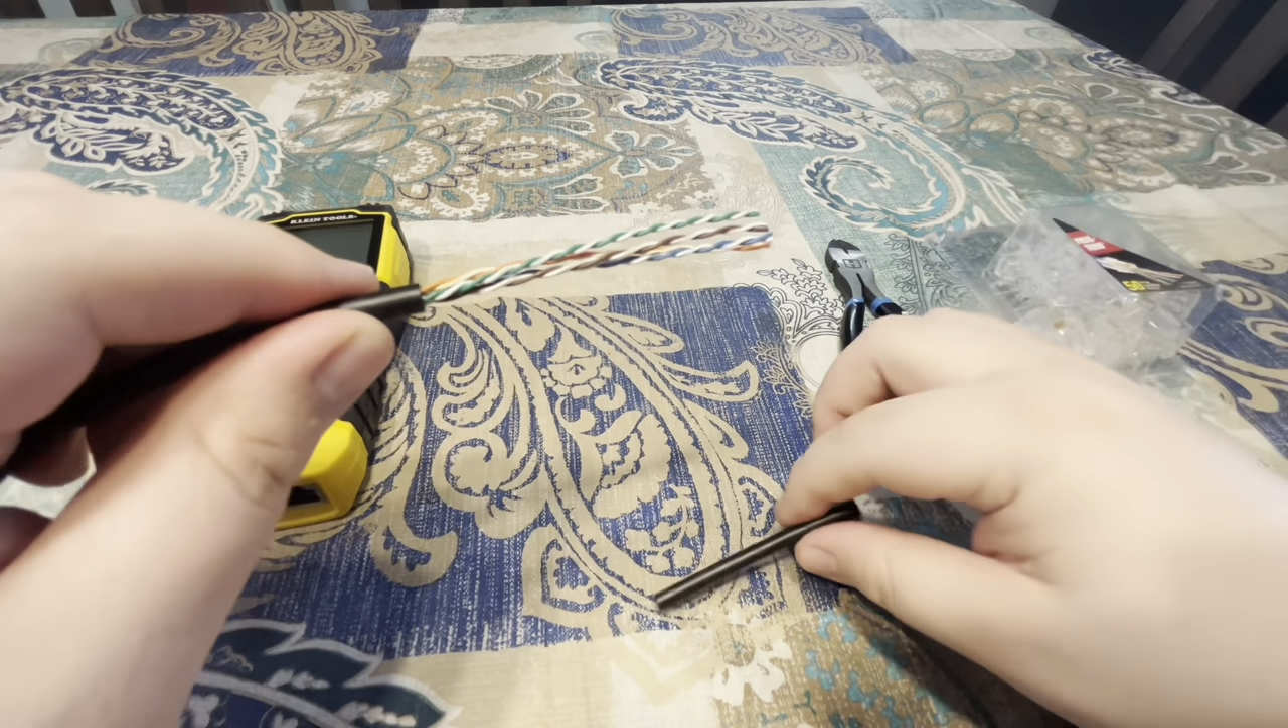Then you're gonna let go and as you can see here the jackets are already off.